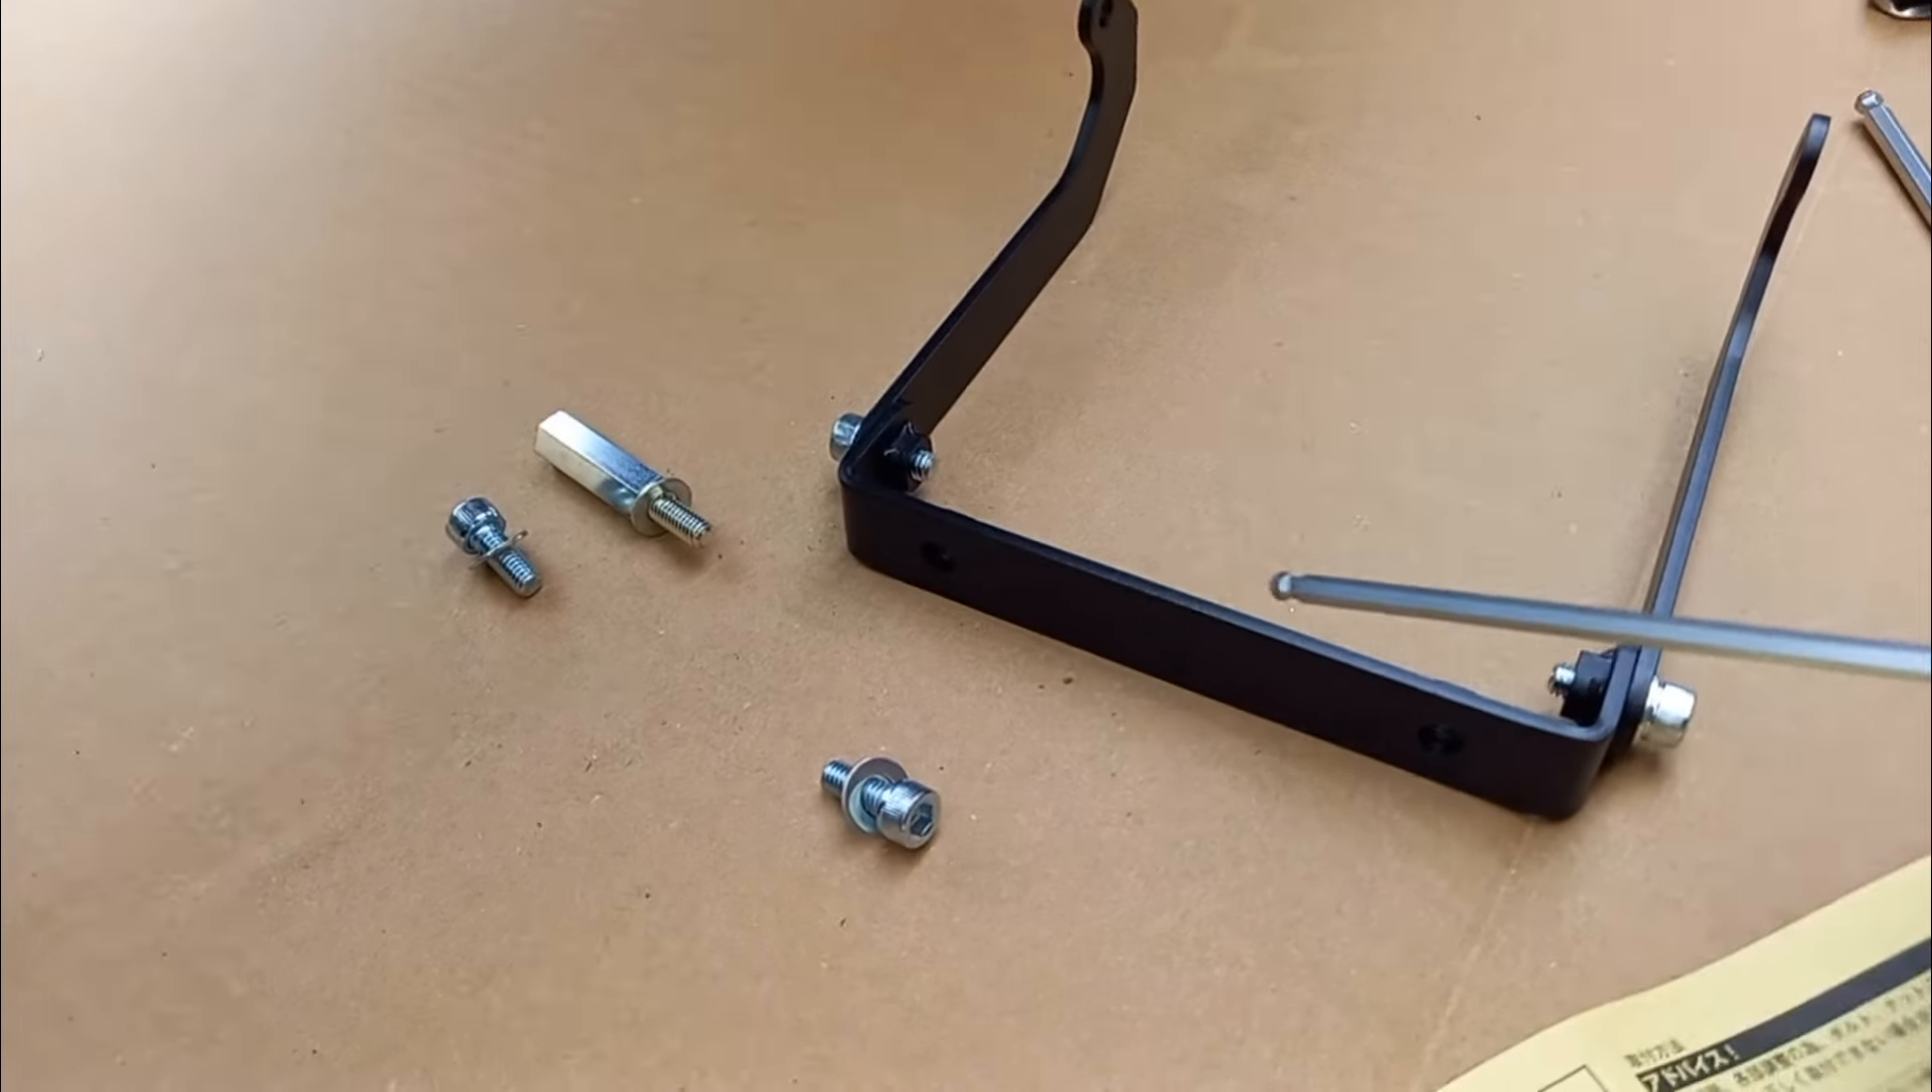Da haben wir hier den Behelfsbügel schon zusammen montiert.